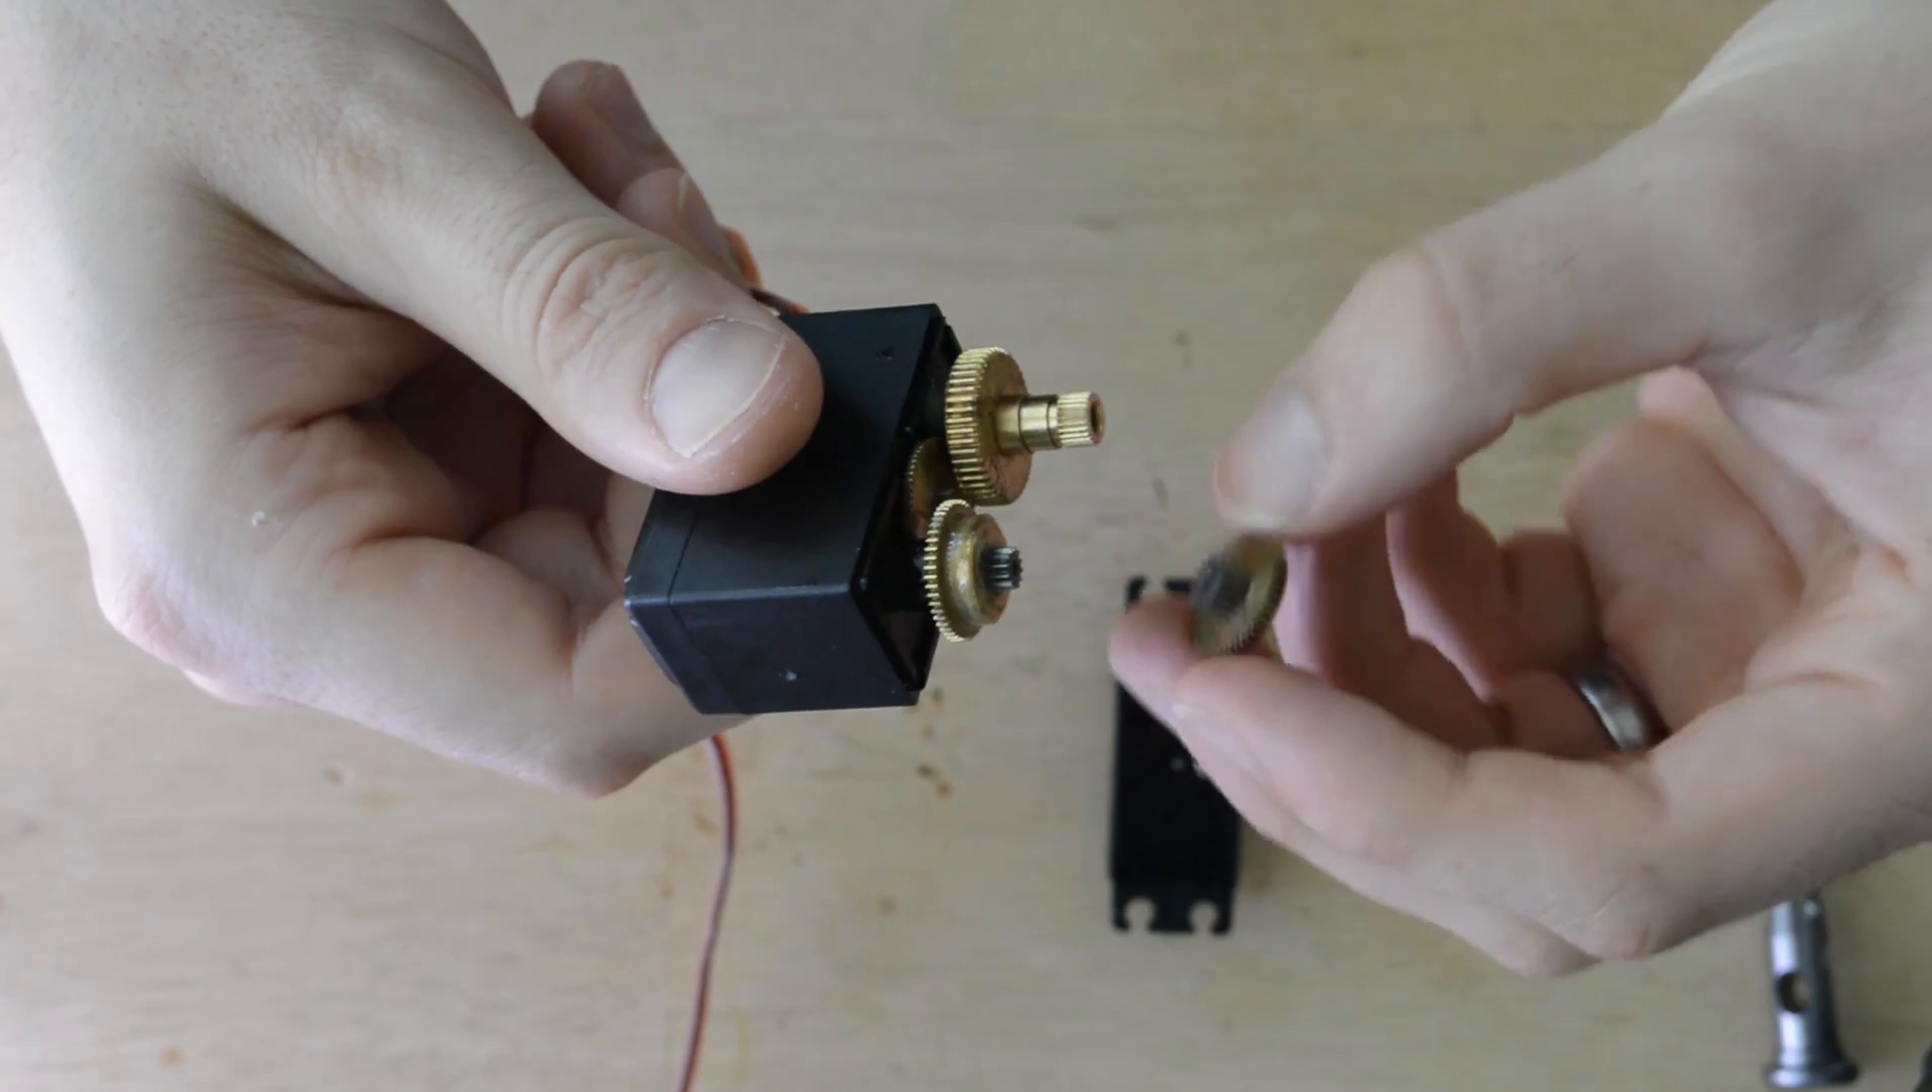With the top lid removed you'll see the gear system for the servo.